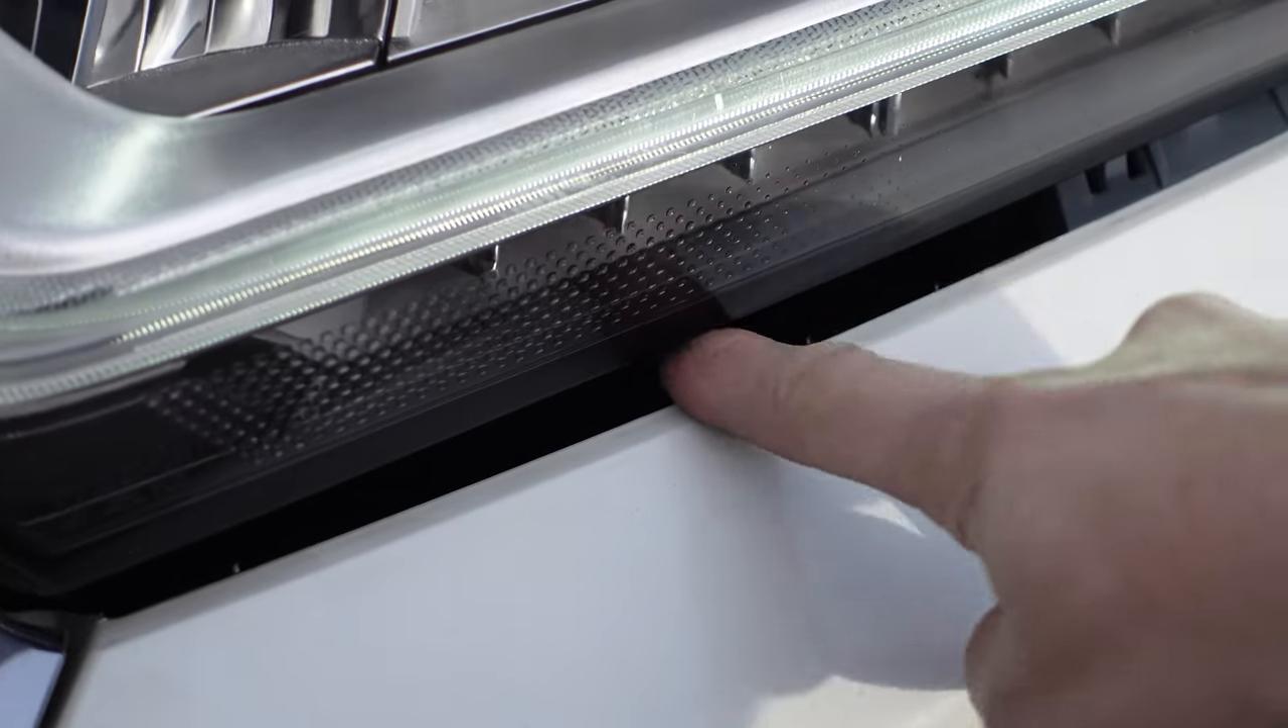So if you look right here you see that gap under the headlight.